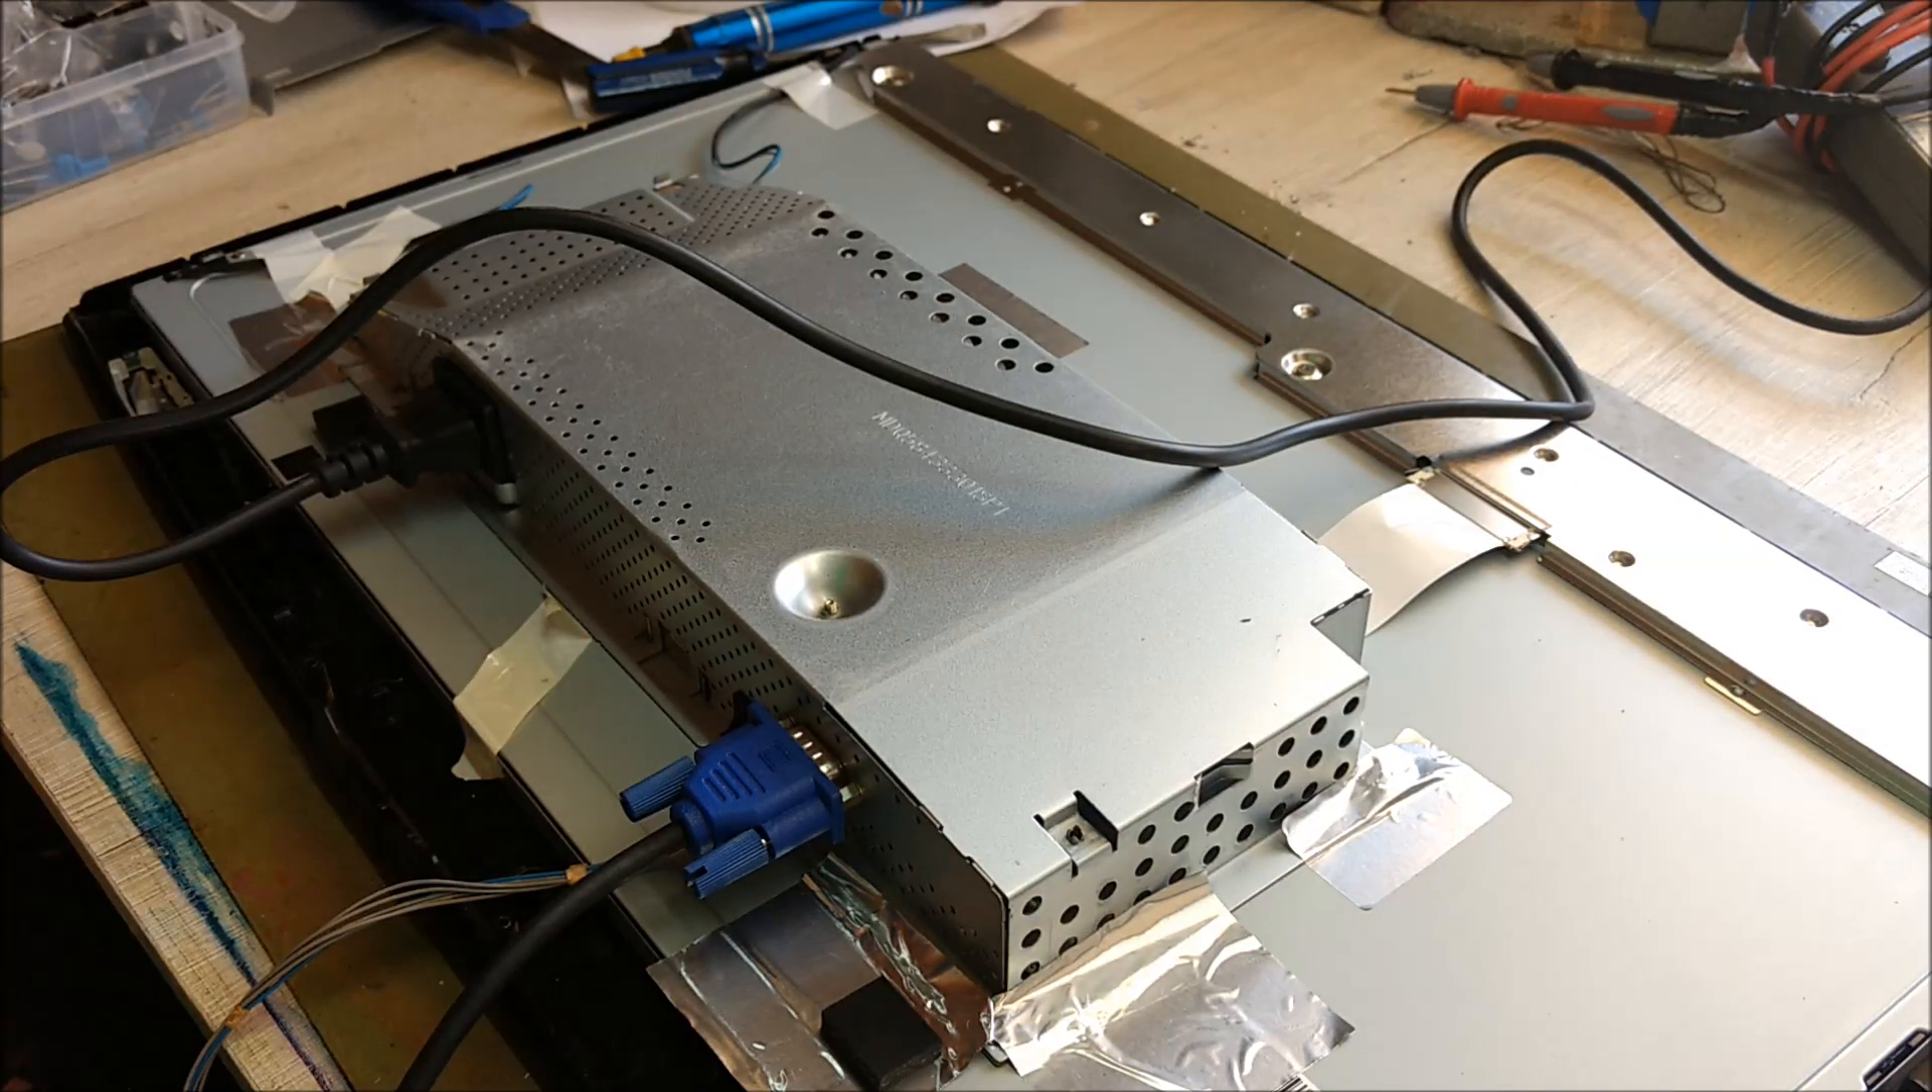Bom gente, o encaixe básico foi feito, conectei aqui o cabo, conectei a energia e agora vamos fazer o teste final.